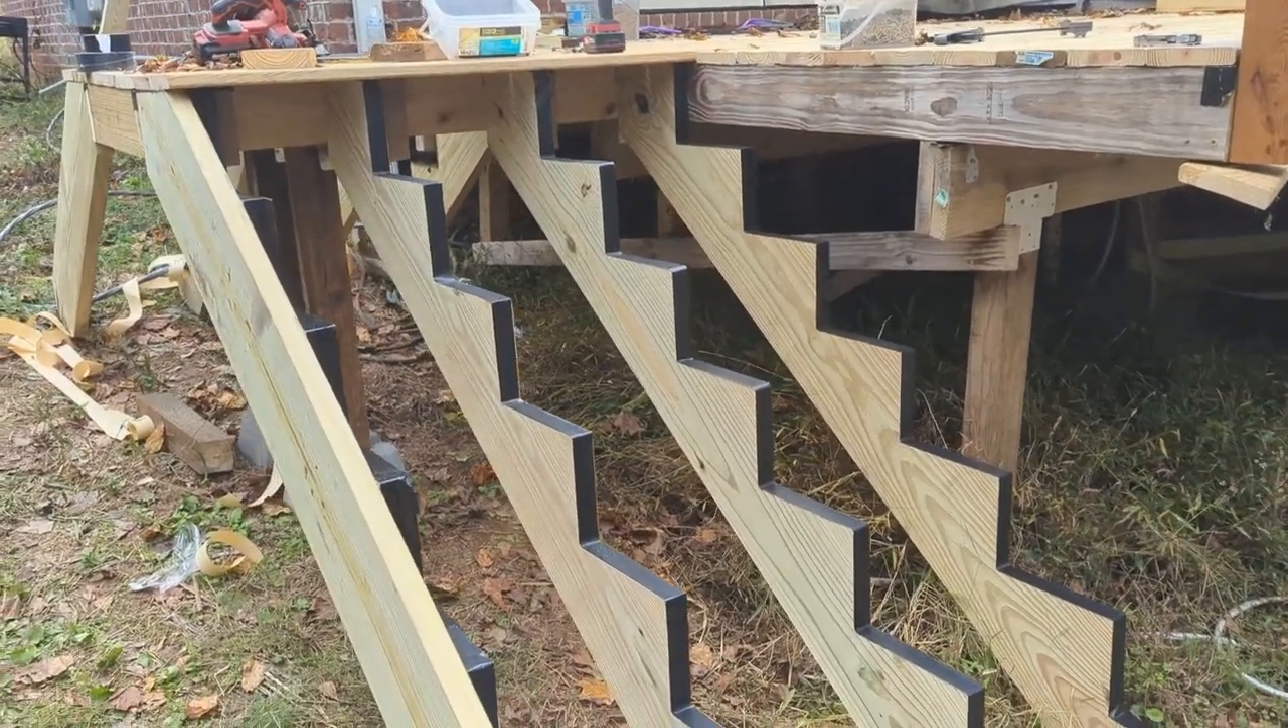So, we have the stringers here in place.